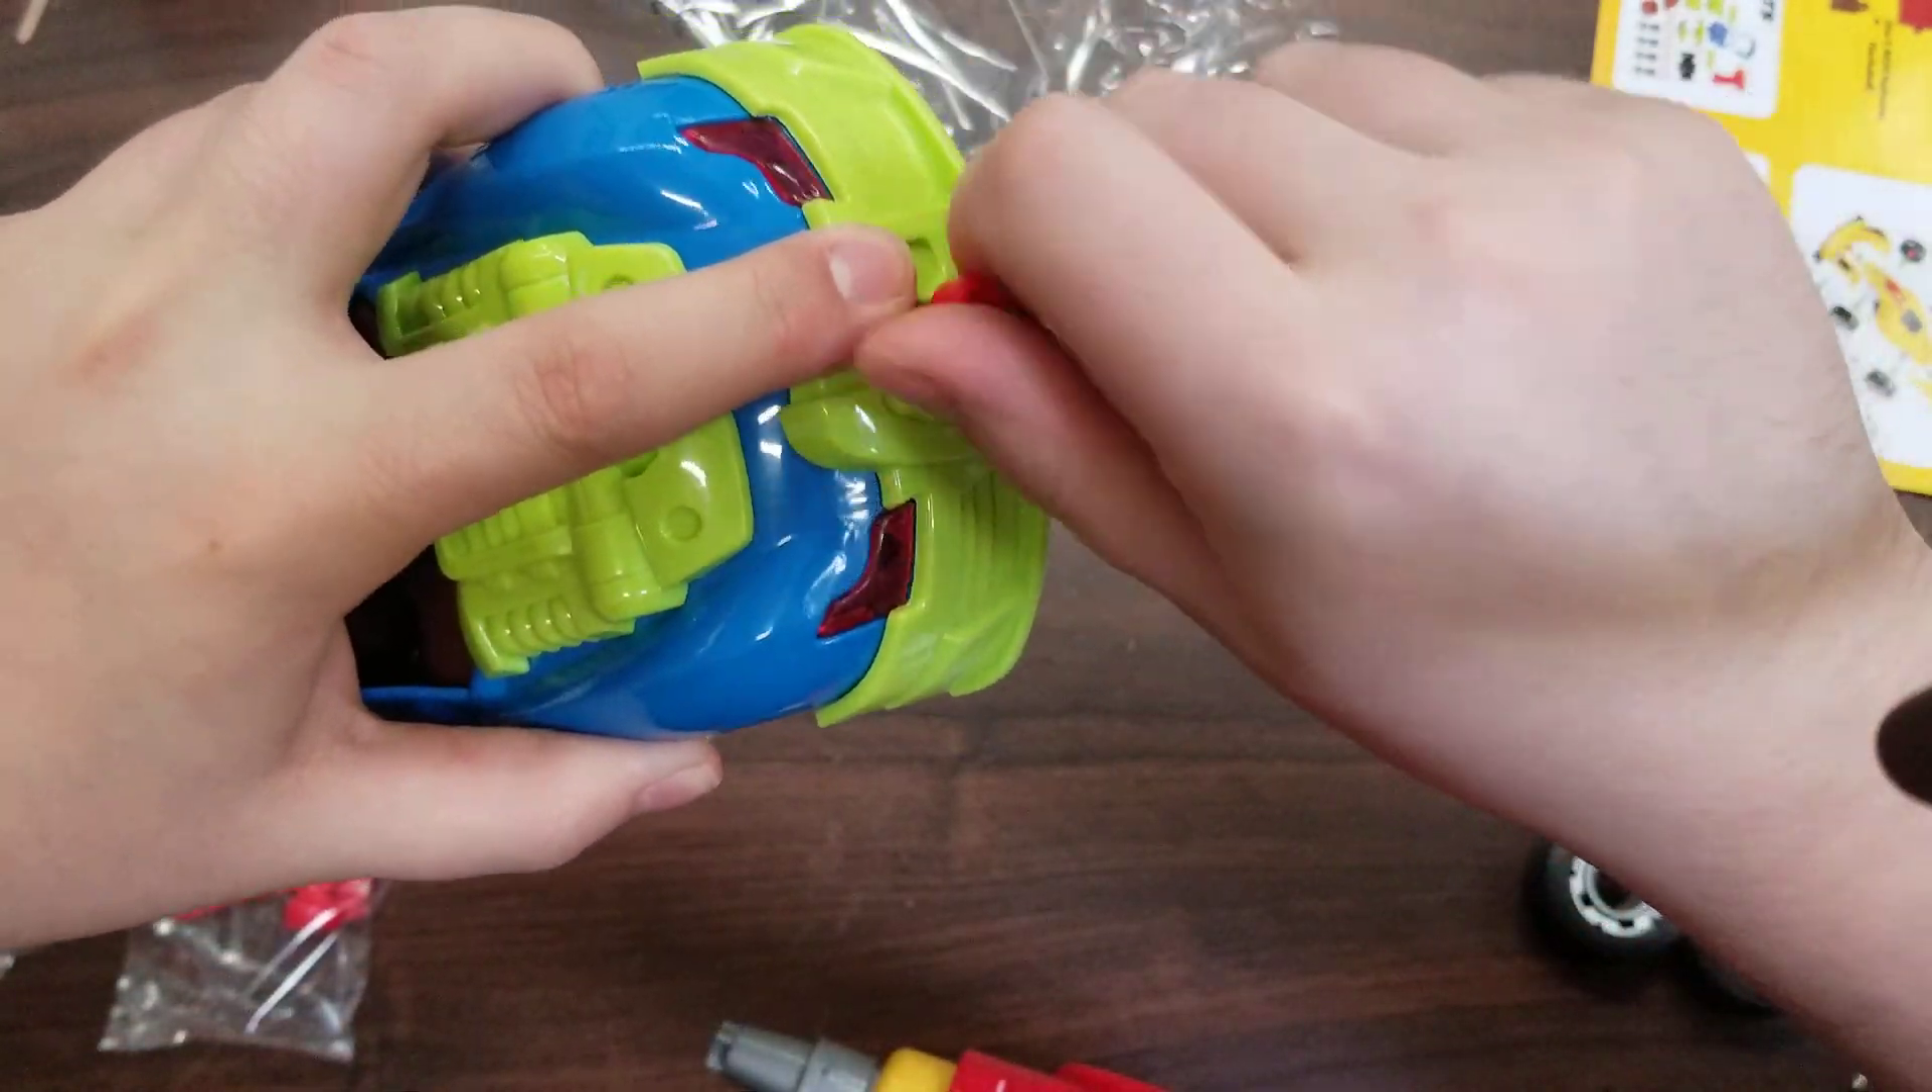We still have to put the wheels on but putting on the wheels is a very similar process to the rest of this.